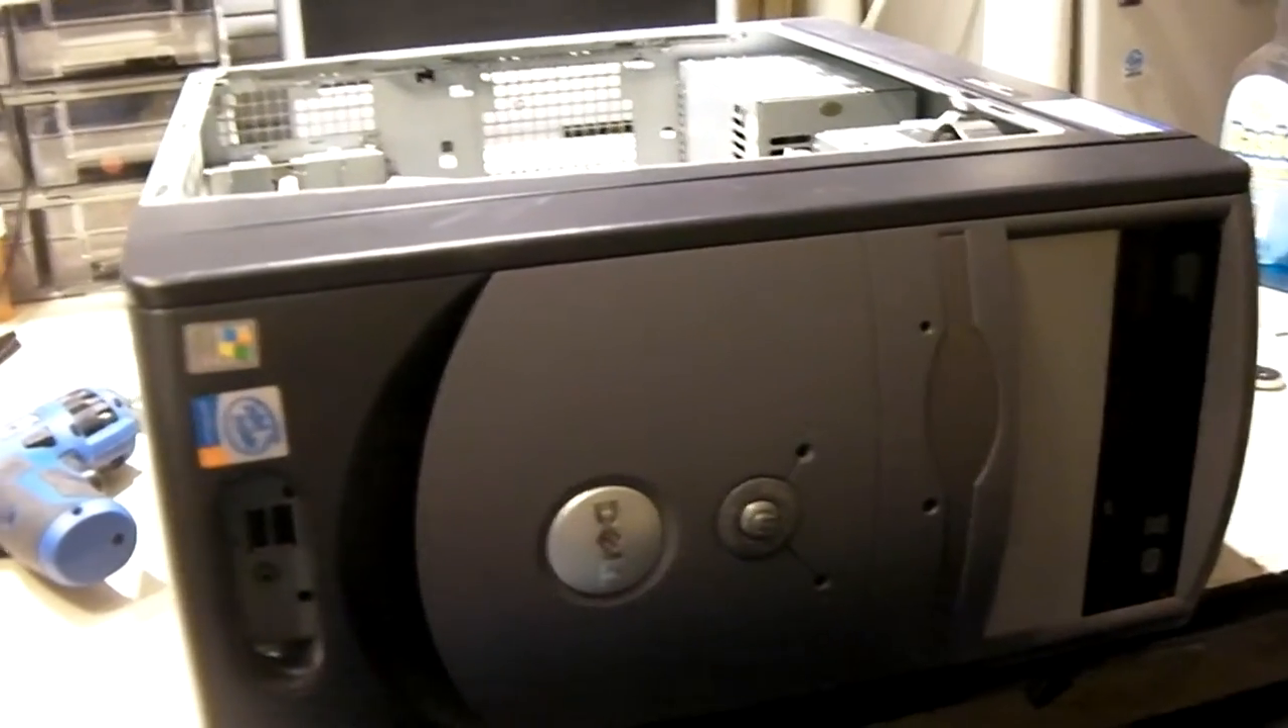So optical drive is back in there and I got the front bezel back on.